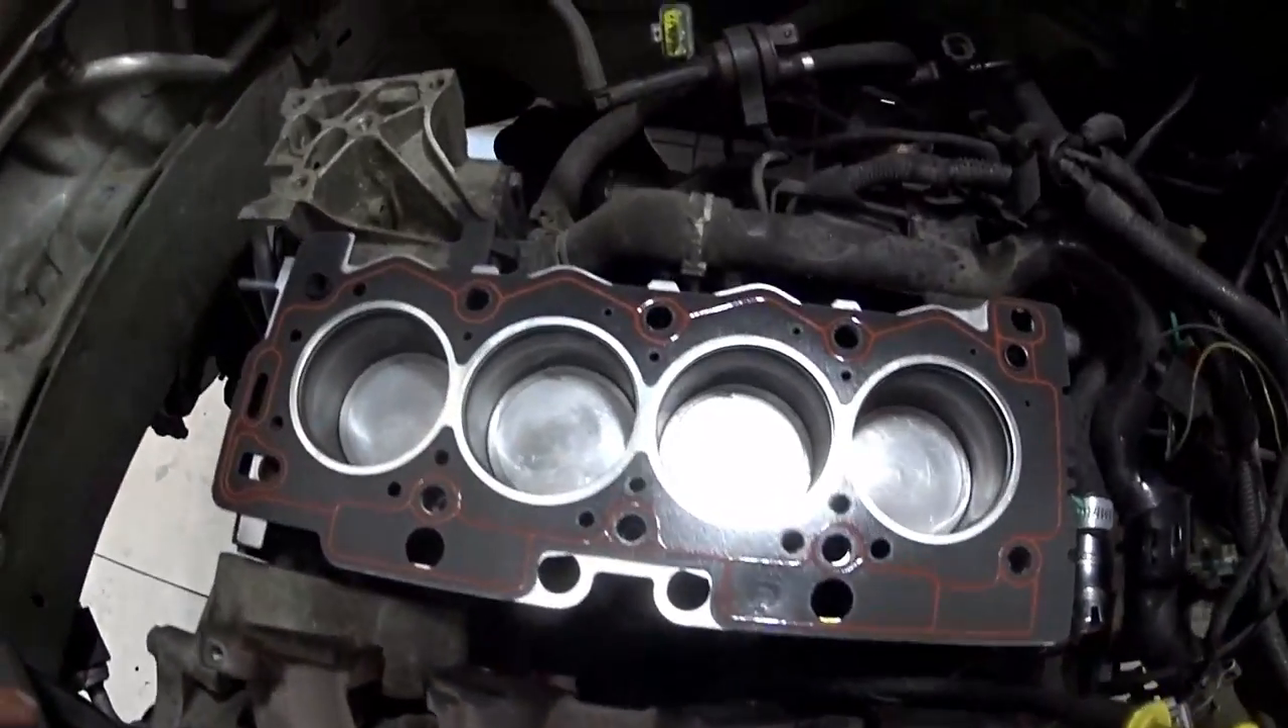Já estamos com a junta no lugar, né? Sempre o top pra cima.